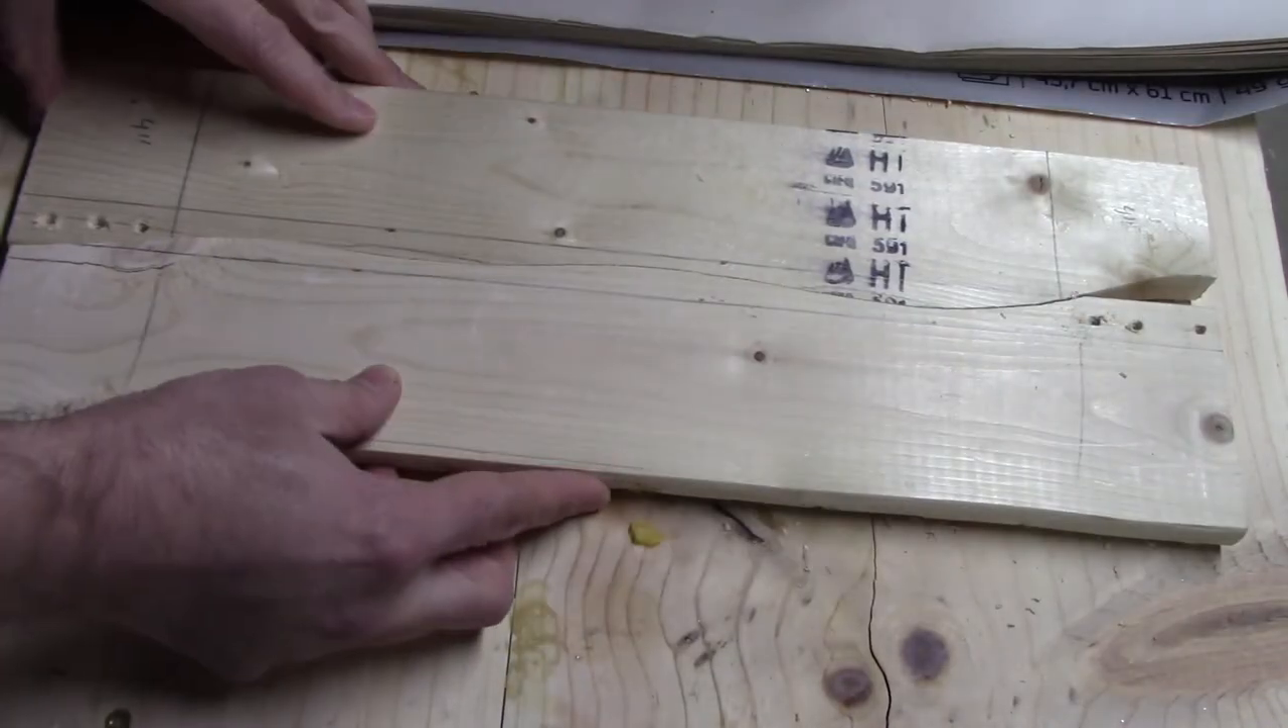Two pieces of wood fit together pretty darn close.